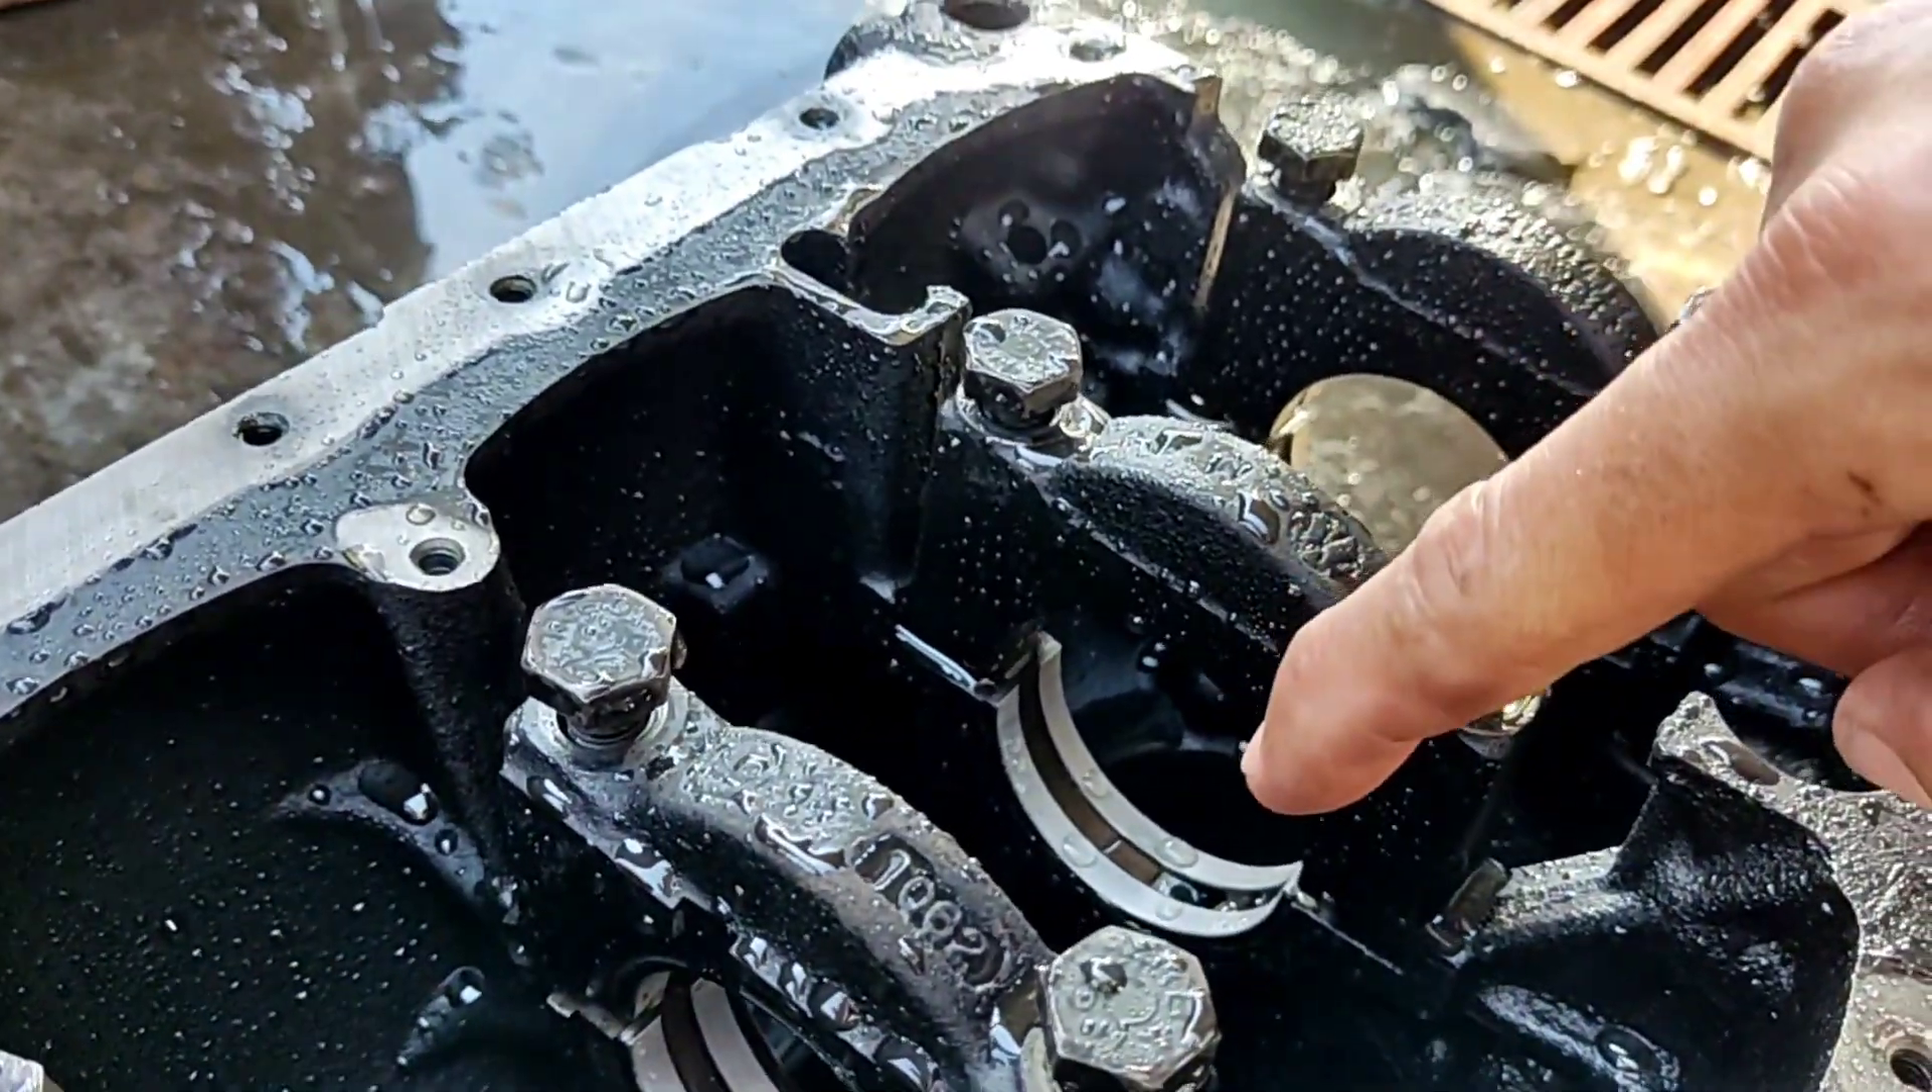Tá a bronzina tá ali no lugar ainda, ó só que depois eu vou tirar tudo.